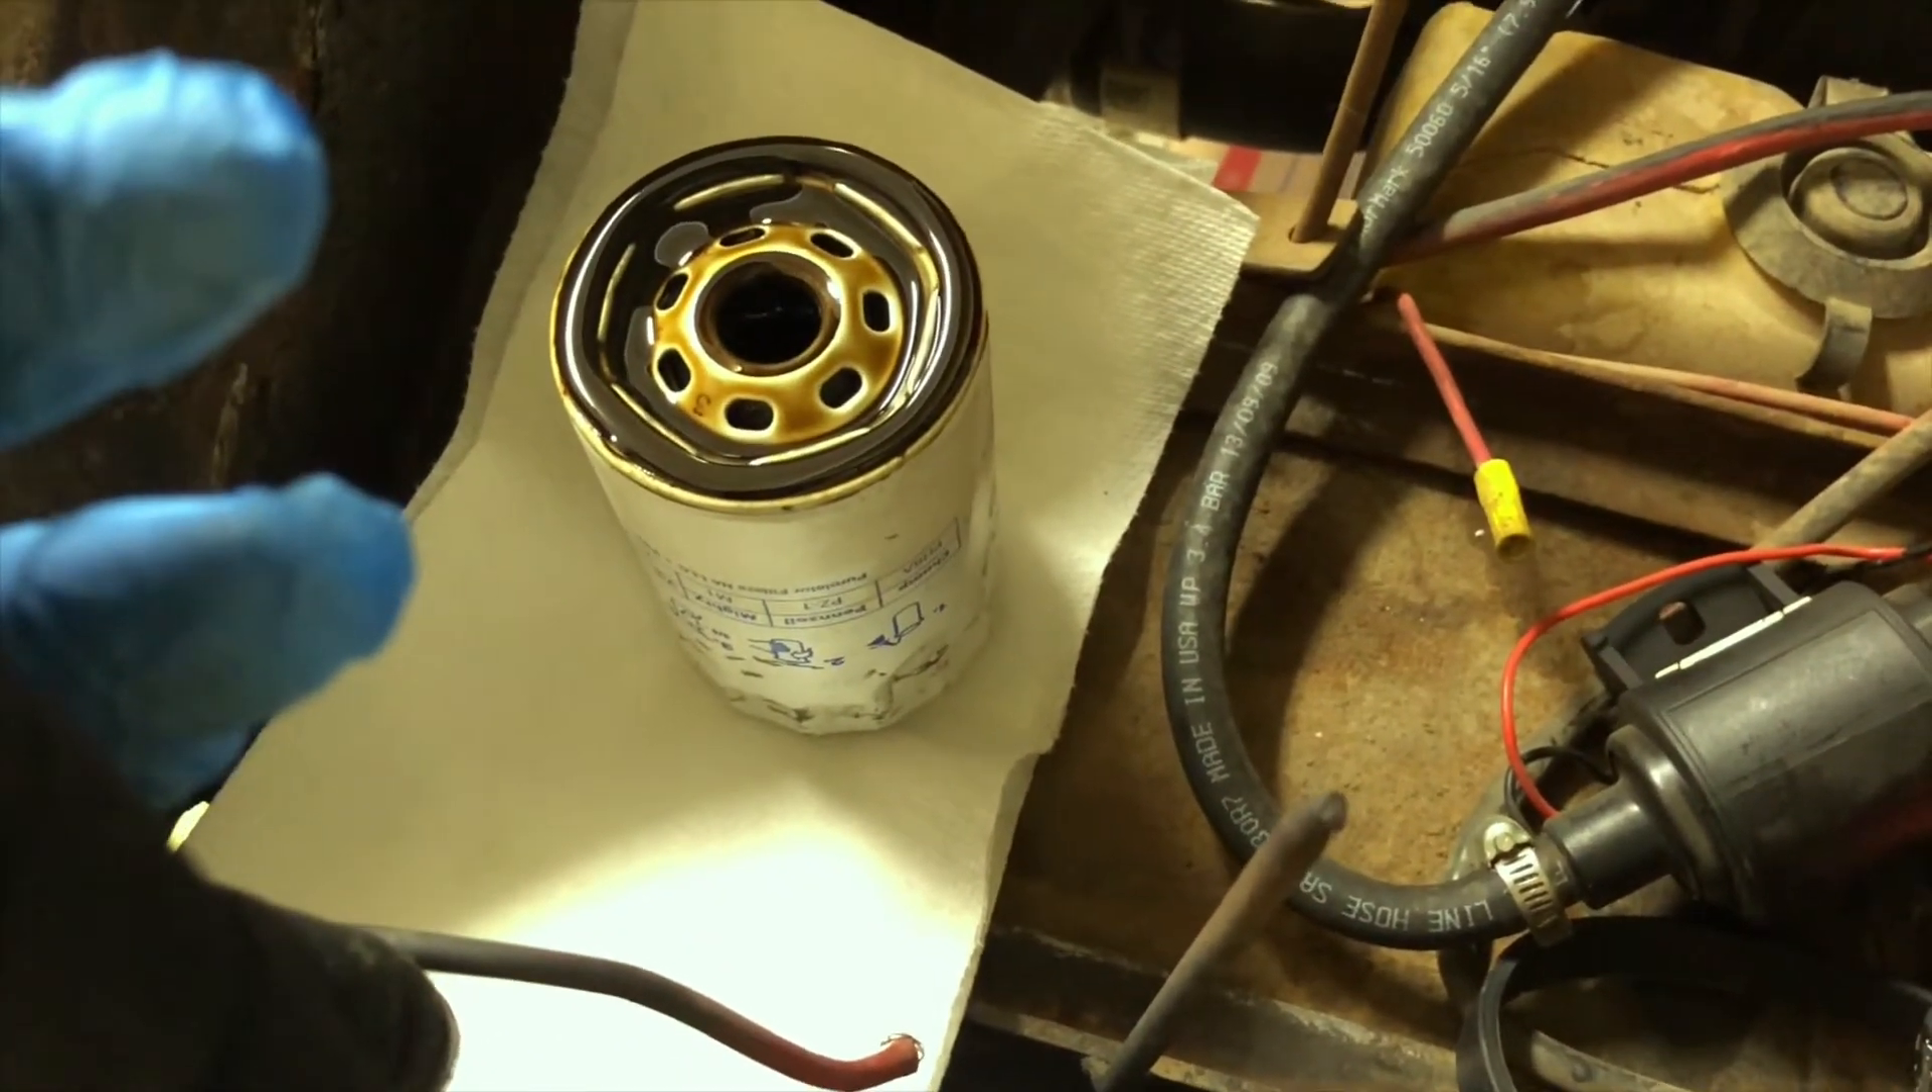Here's a, here's the old oil filter off now.